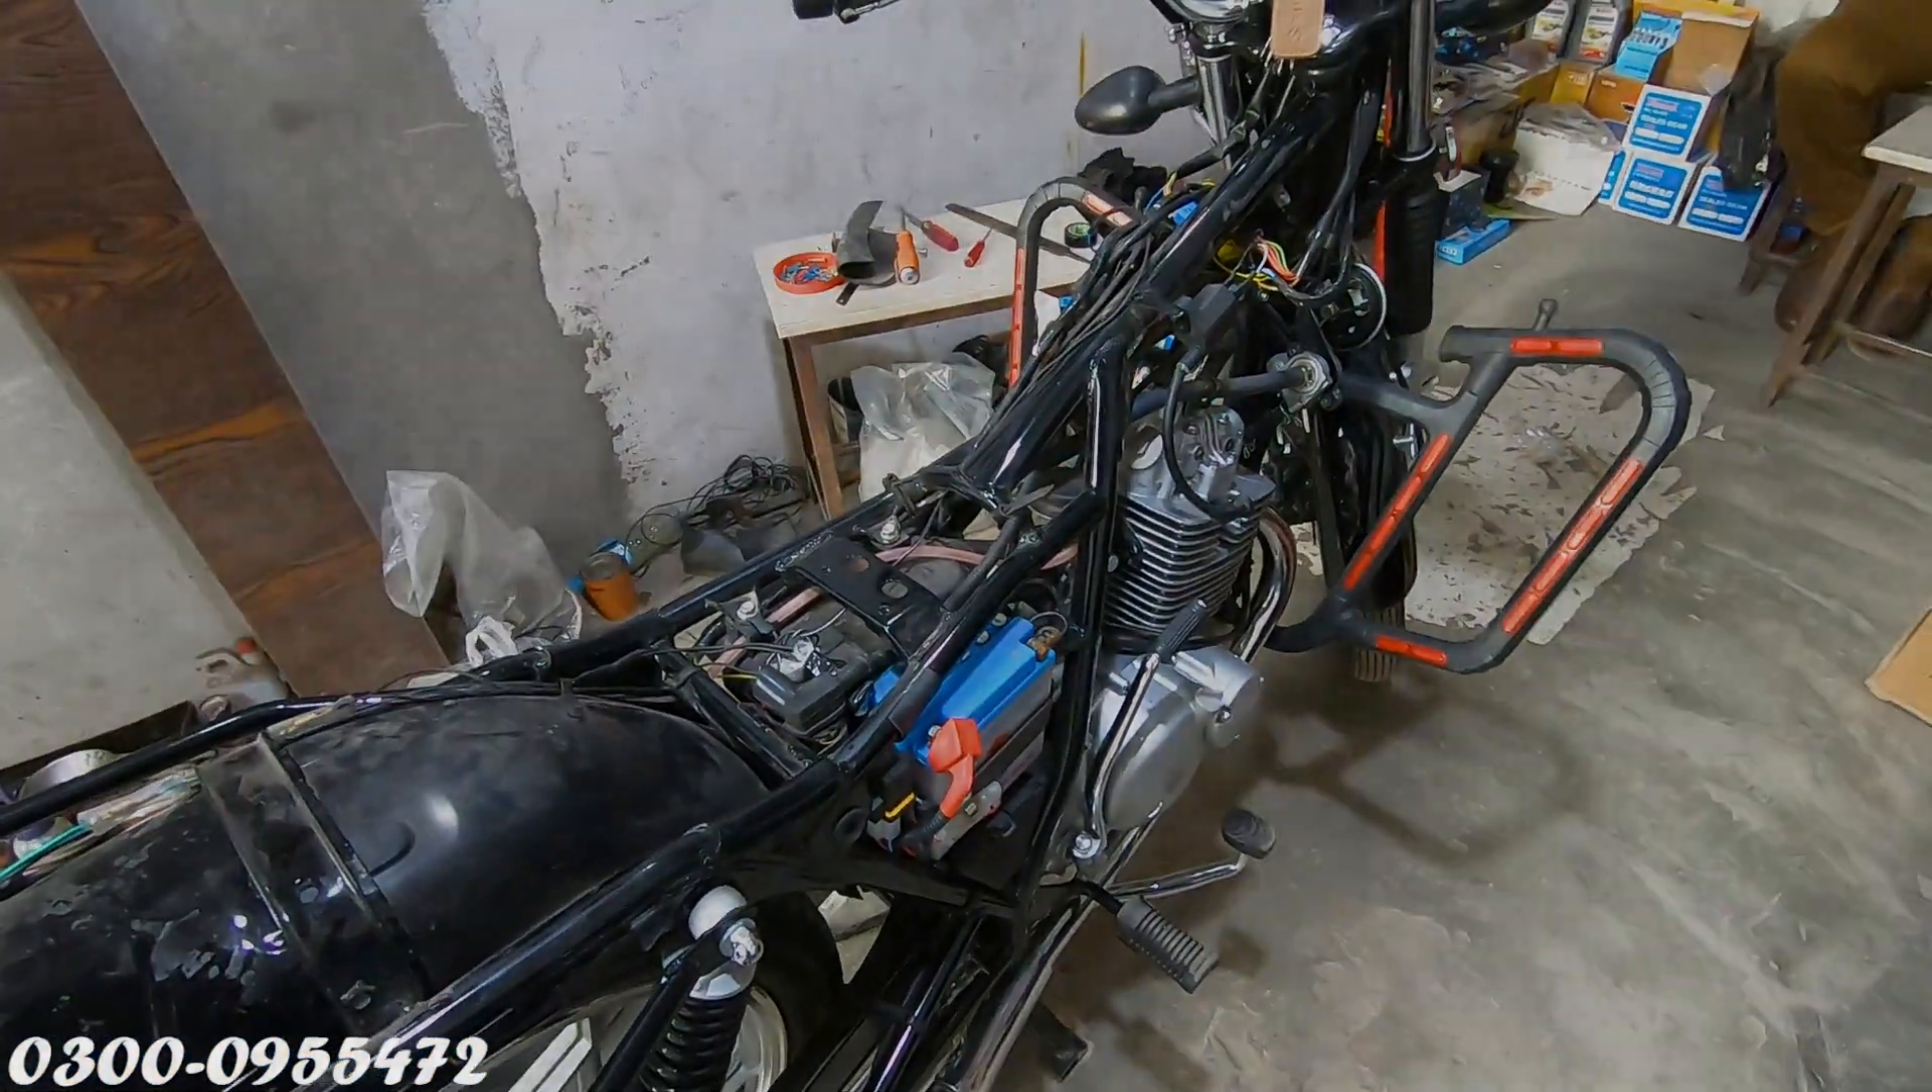کریش گارڈ بھی اس بائیک کو لگا دیا ہے۔